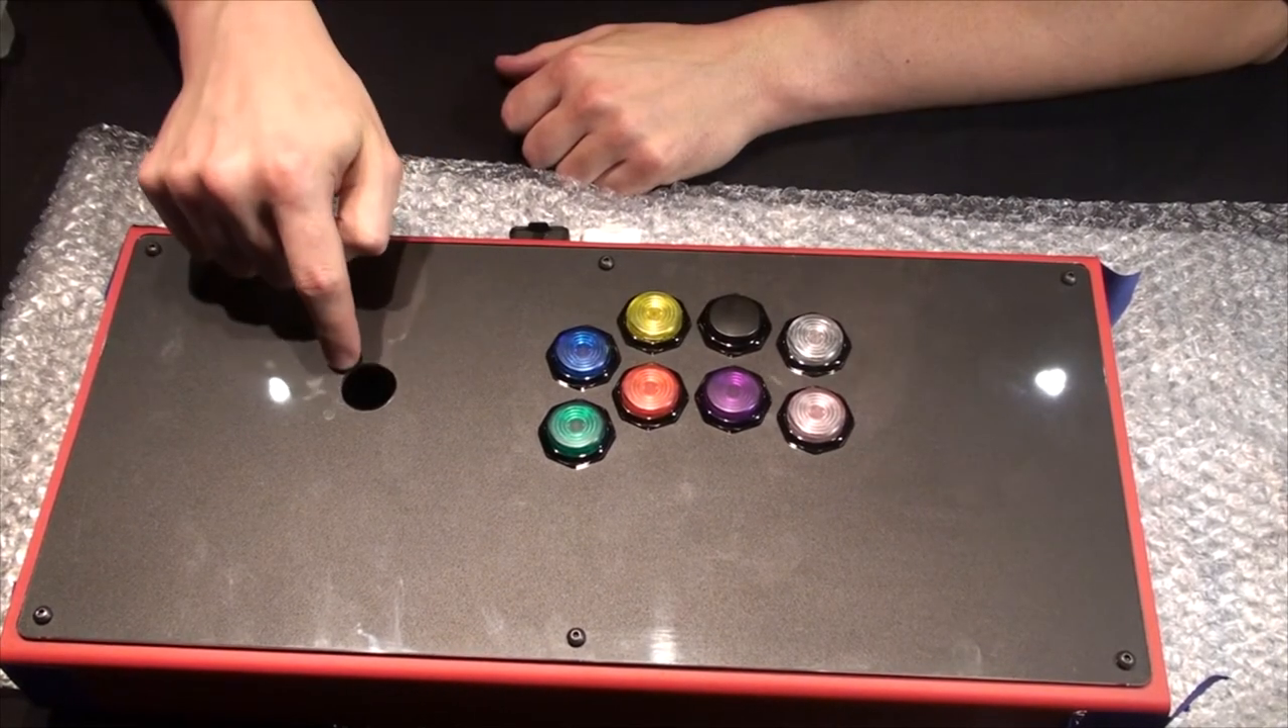Alright, so that's our buttons installed. We're not wiring them yet. We're going to talk about repairing wiring in an upcoming episode.